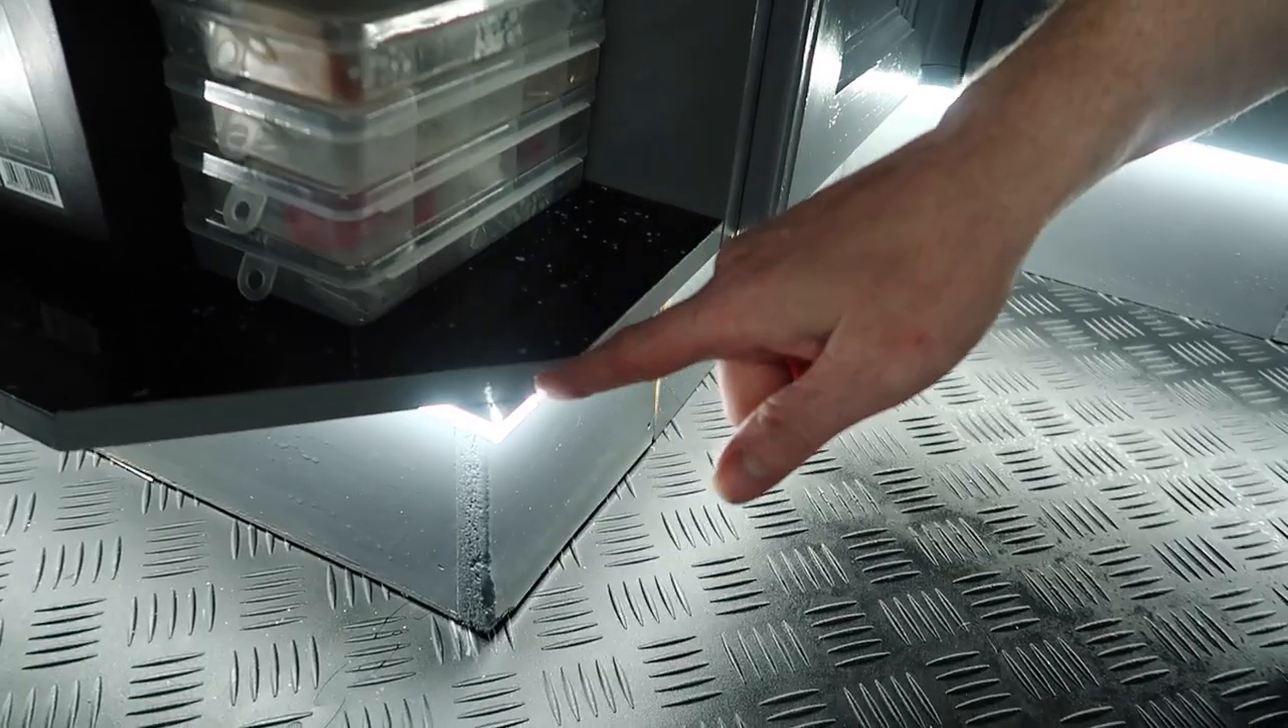As you can see, there's a wee short bit sticking out. So this is the channels that have the LED strips in them and it's stuck out past the end of the shelf.